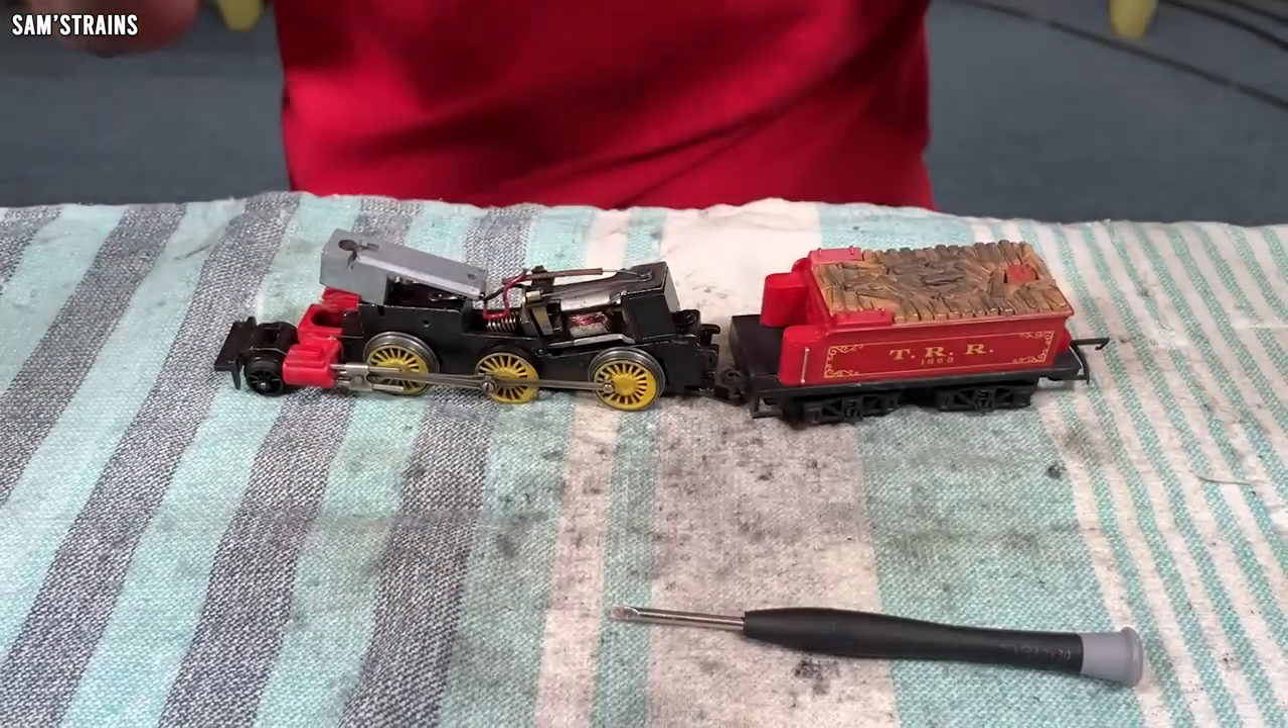And finally, the body is off.